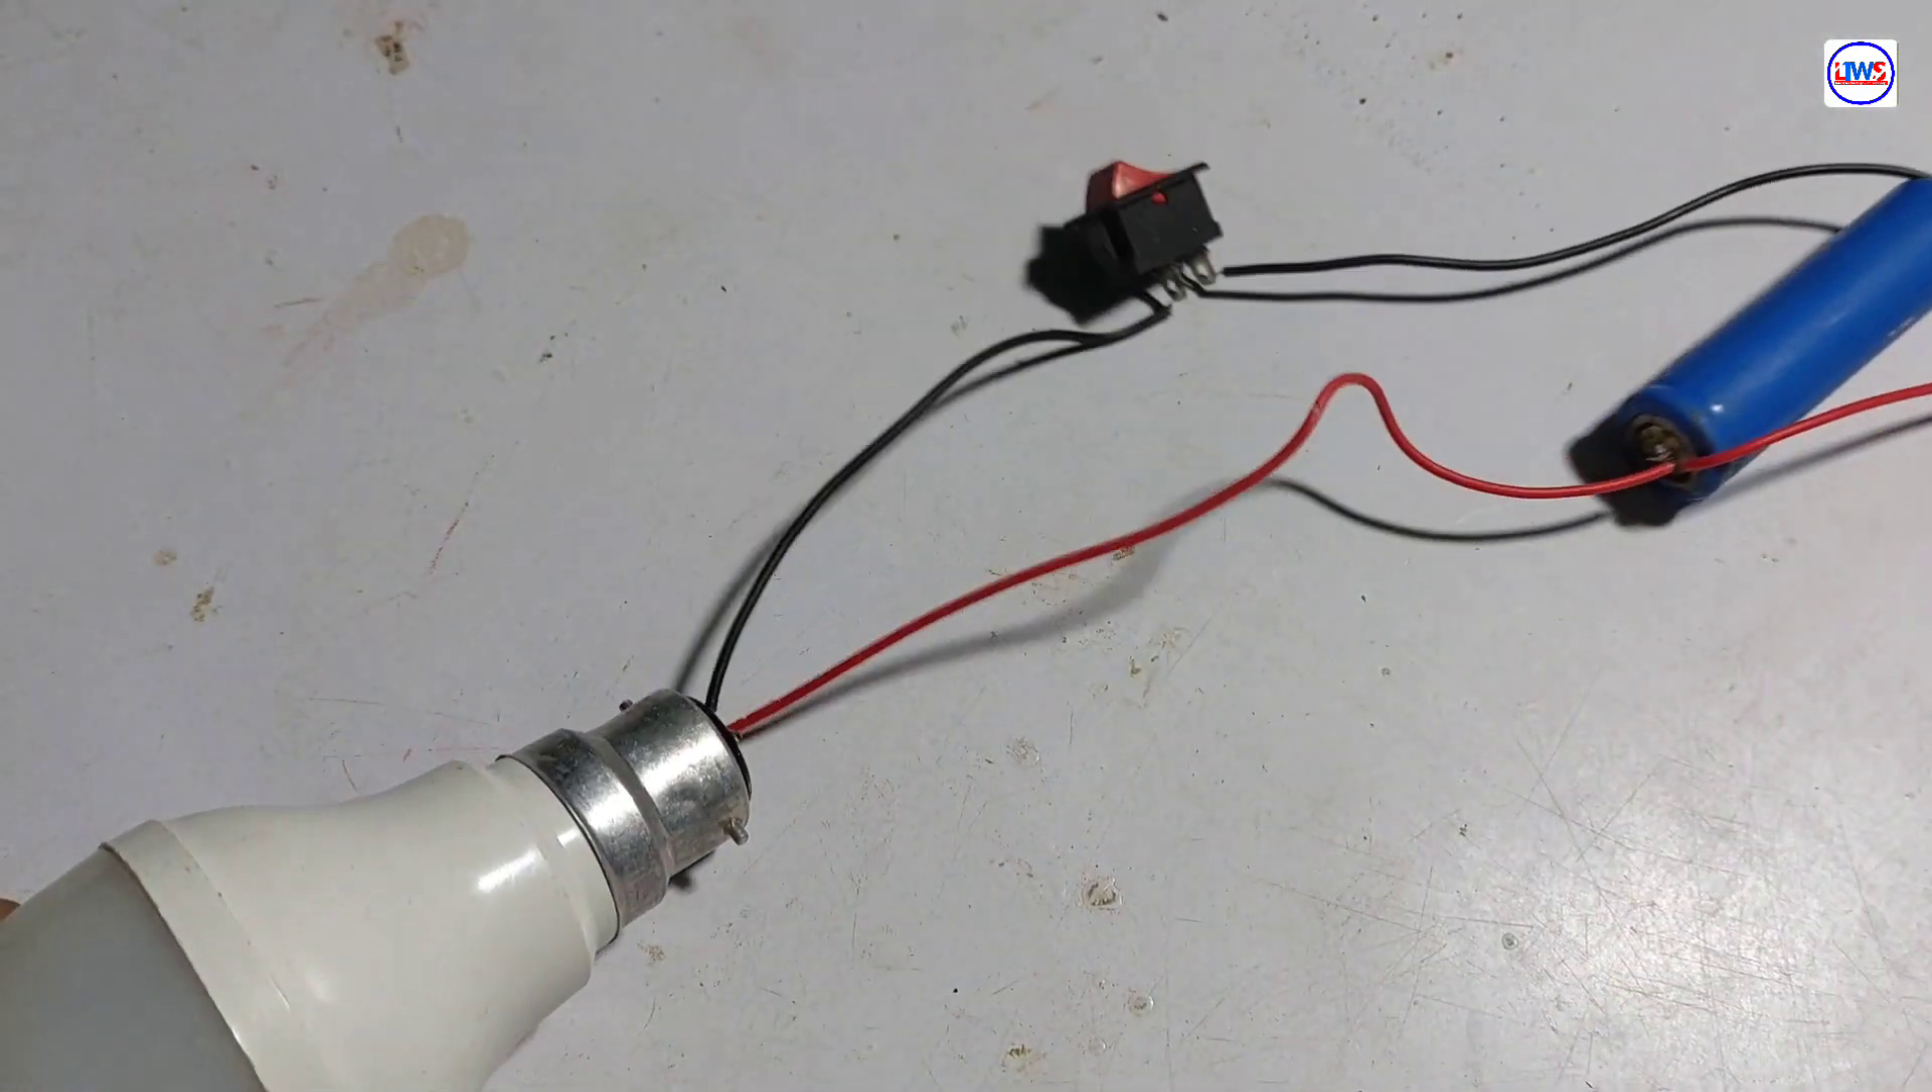यहाँ पर मैंने बीच में से black wire को cut करके switch को add कर दिया है।